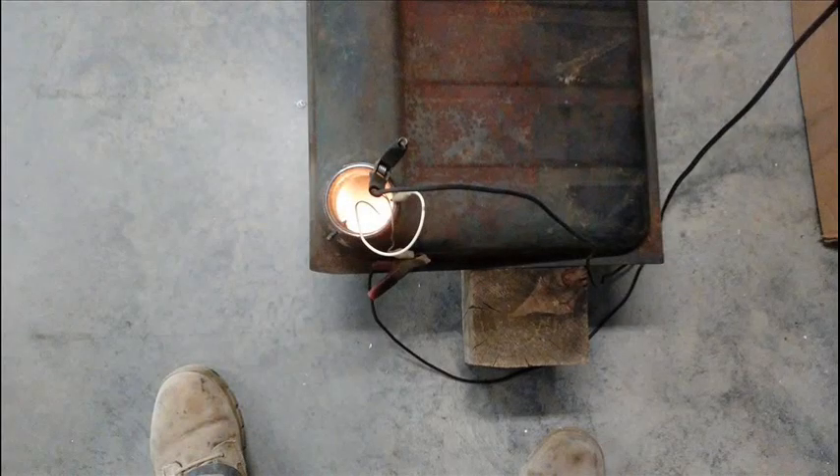I put the taillight lamp down the filler port of the gas tank and let it dangle by its wires.